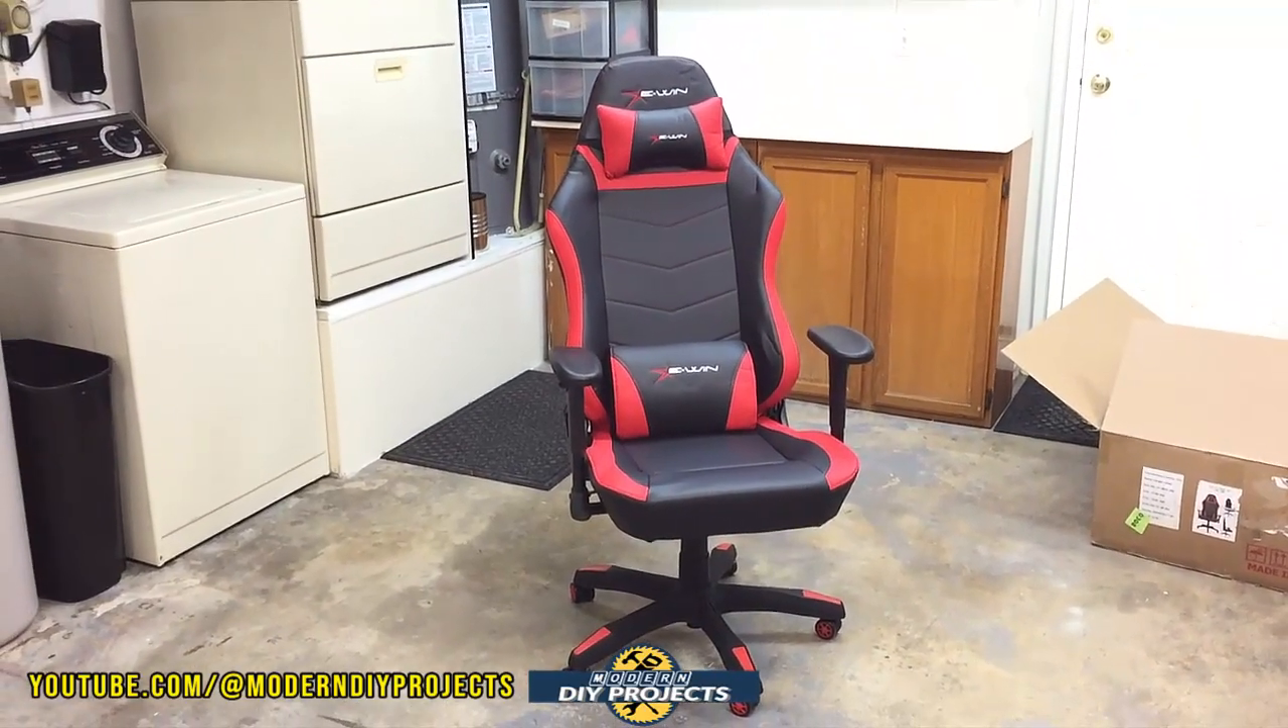There we have it the chair is fully assembled fully completed there you go.